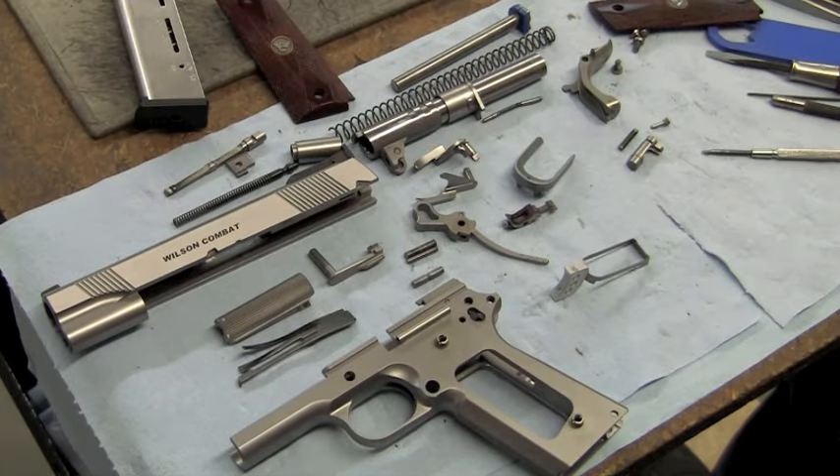We've got our frame taken apart.